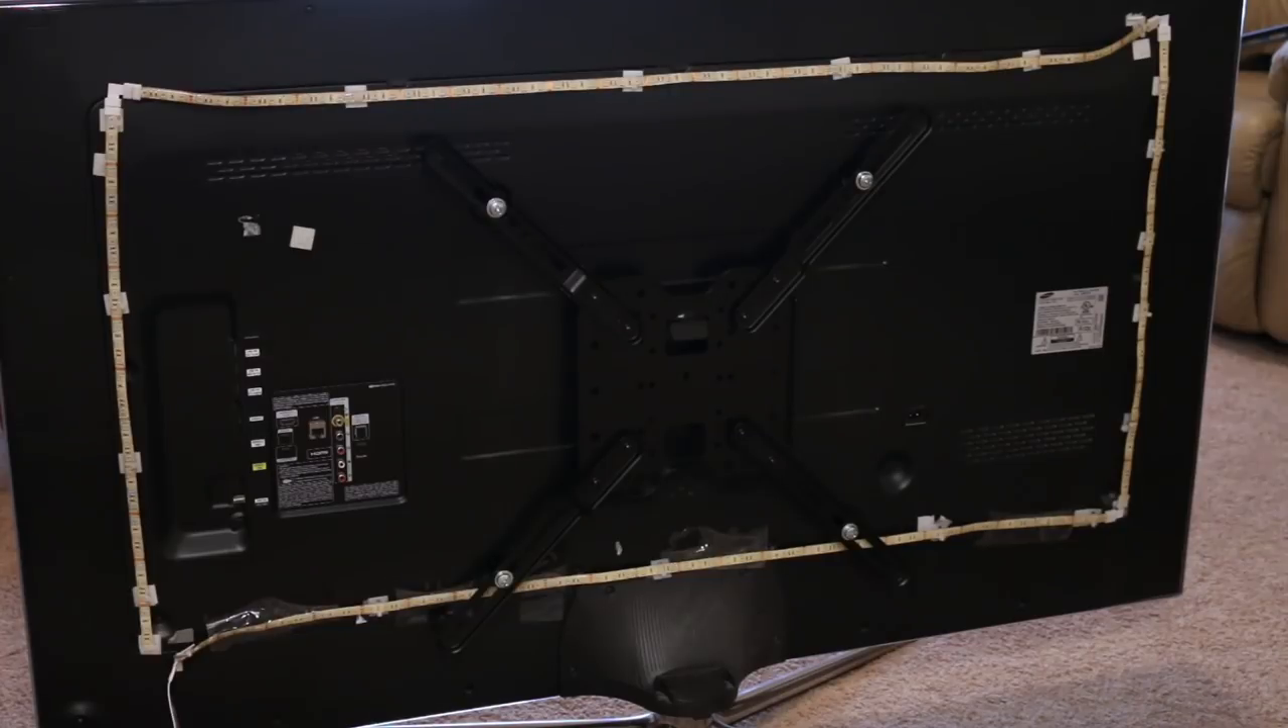We went ahead and we got our tv bracket all assembled exactly how we need and we have that mounted to the back of the television.